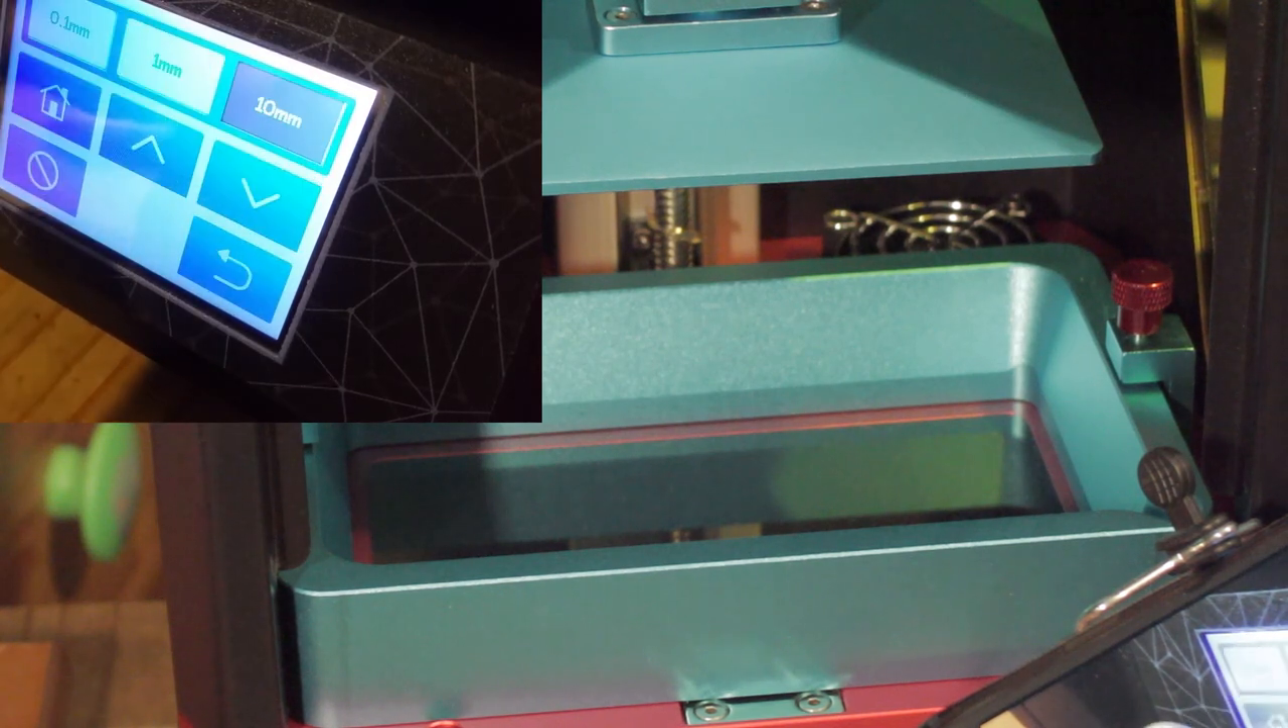So the first thing we need to do uh the resin tray is in place.